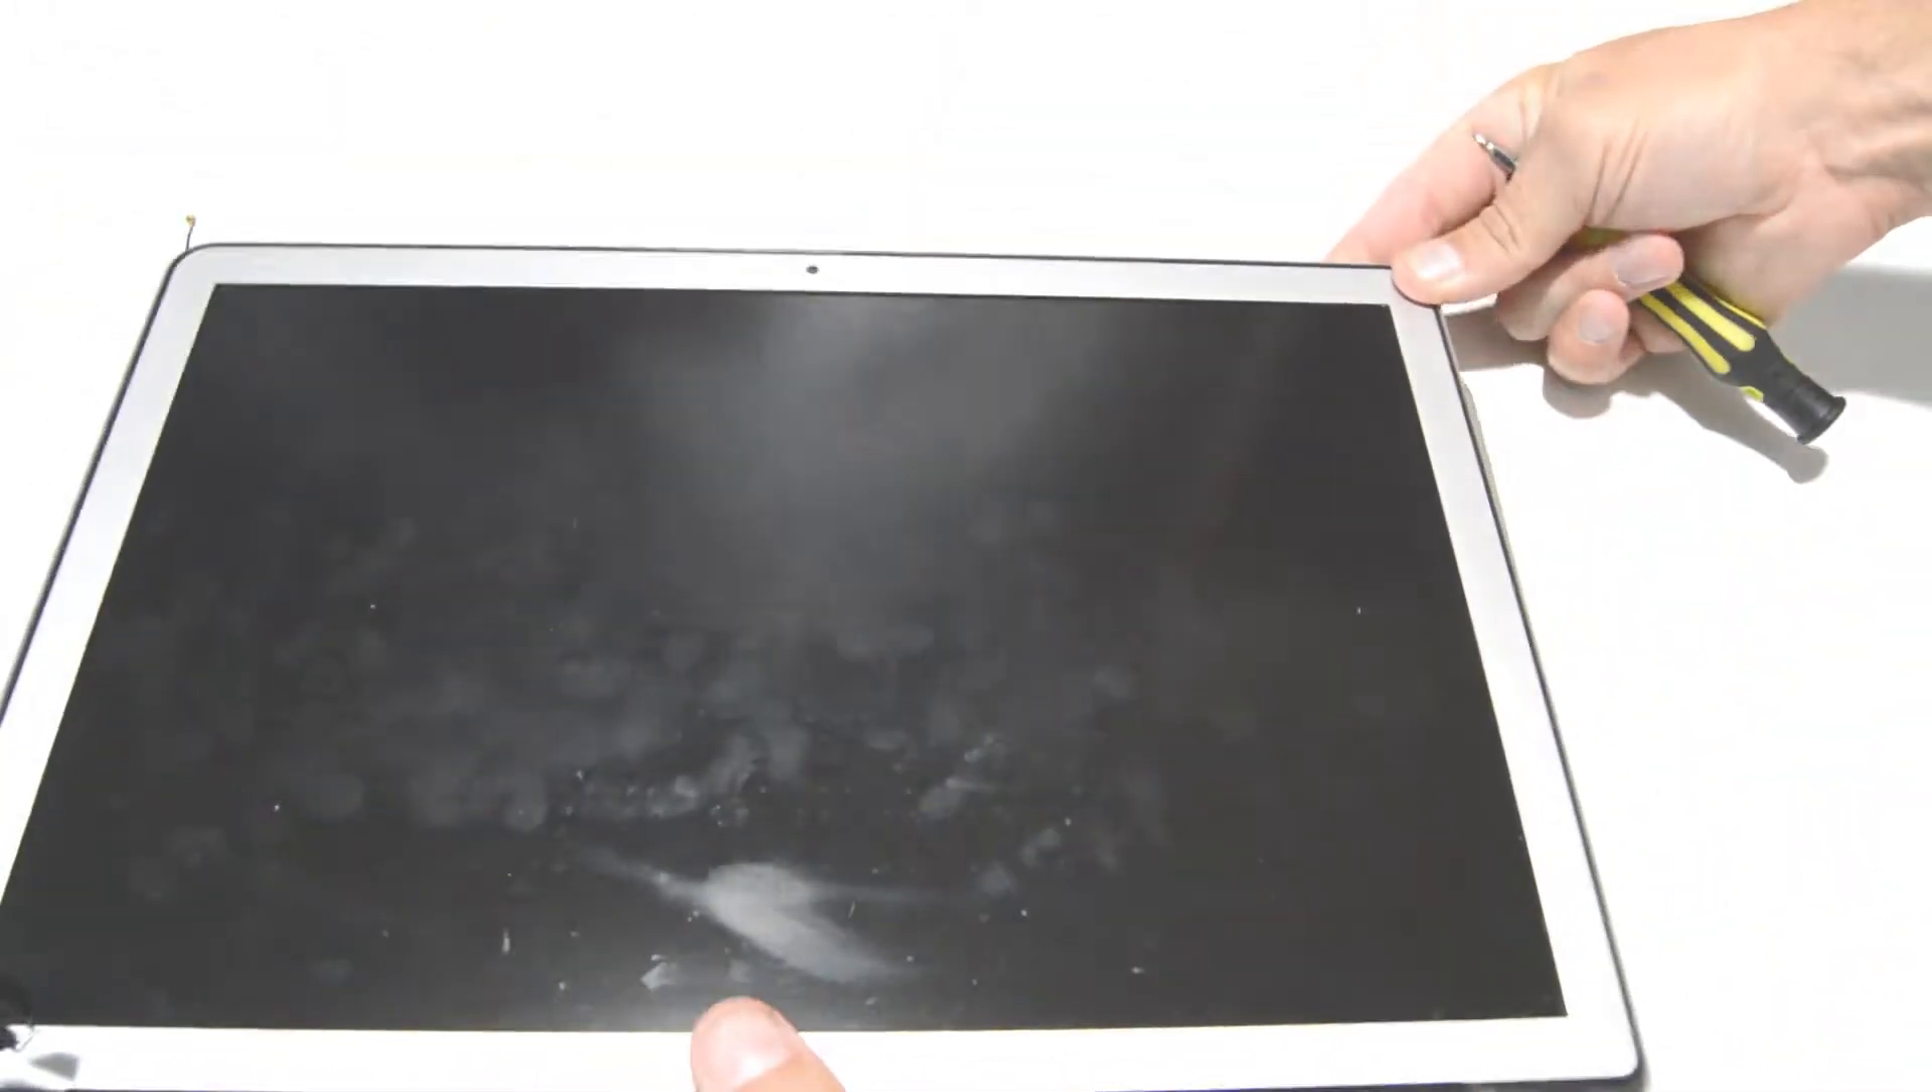So there we go, we've separated the two halves and there's our very dirty complete display assembly.